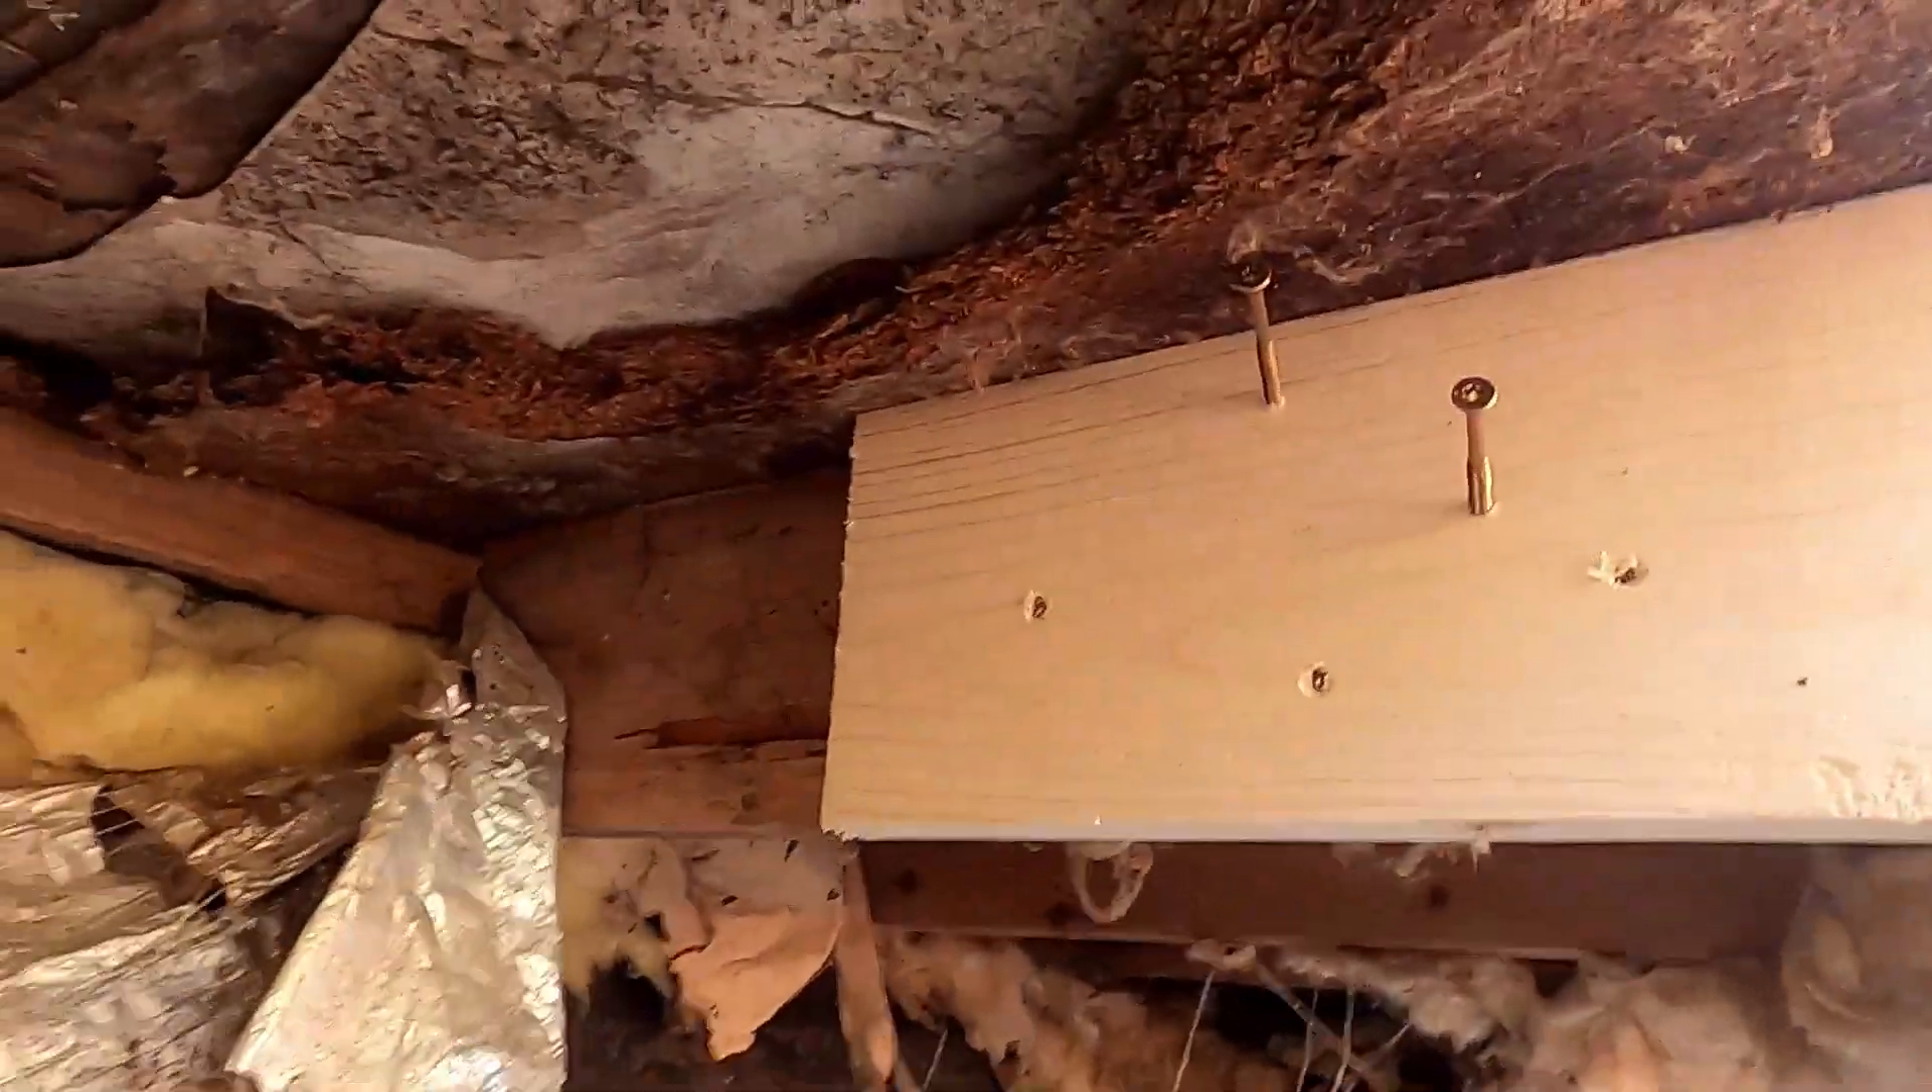You can see i didn't get that screw all the way in.